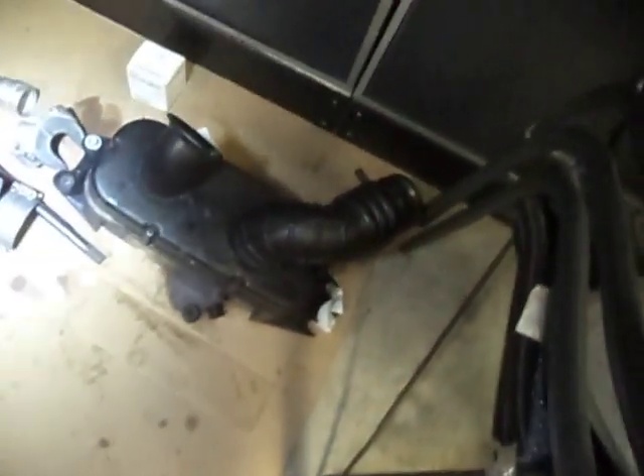And the air box is right over here on the floor. That's the first part I took out.